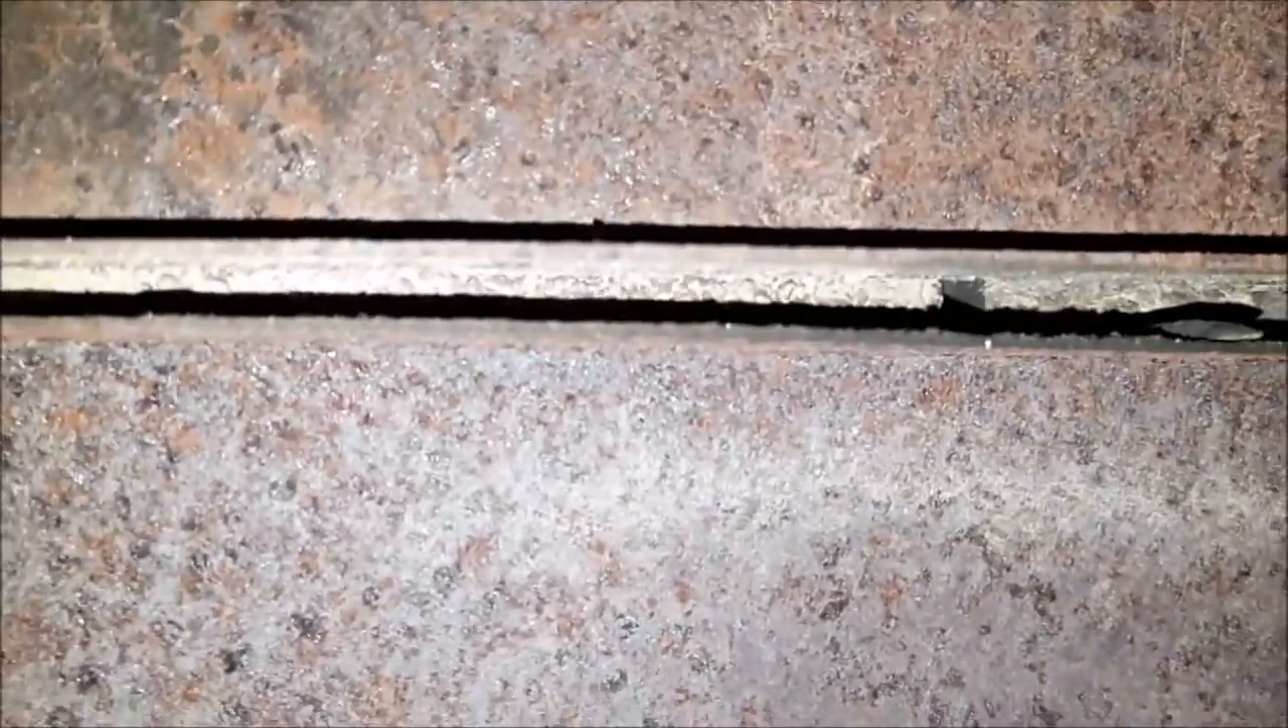So in there that is right inside the stove there you see that That's how large of a gap there is there.